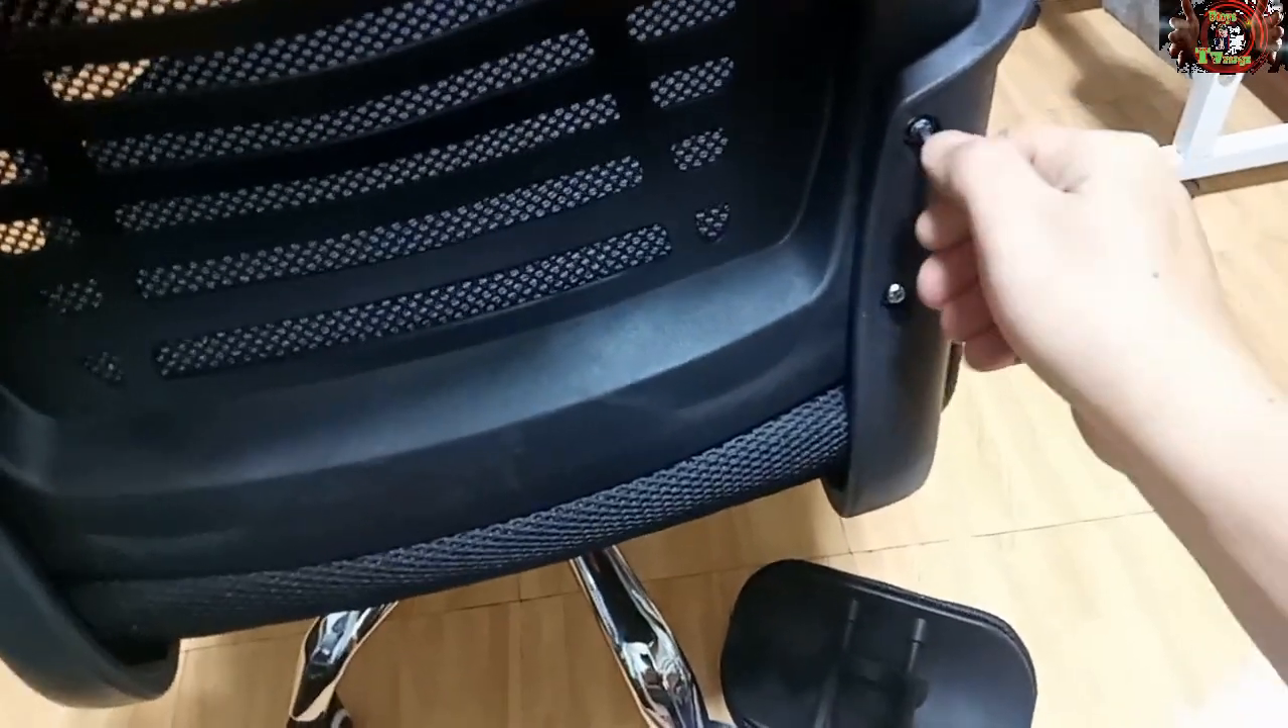Okay and uh we've got the uh backrest uh in there already and i'm just uh tightening it up tightening it up.